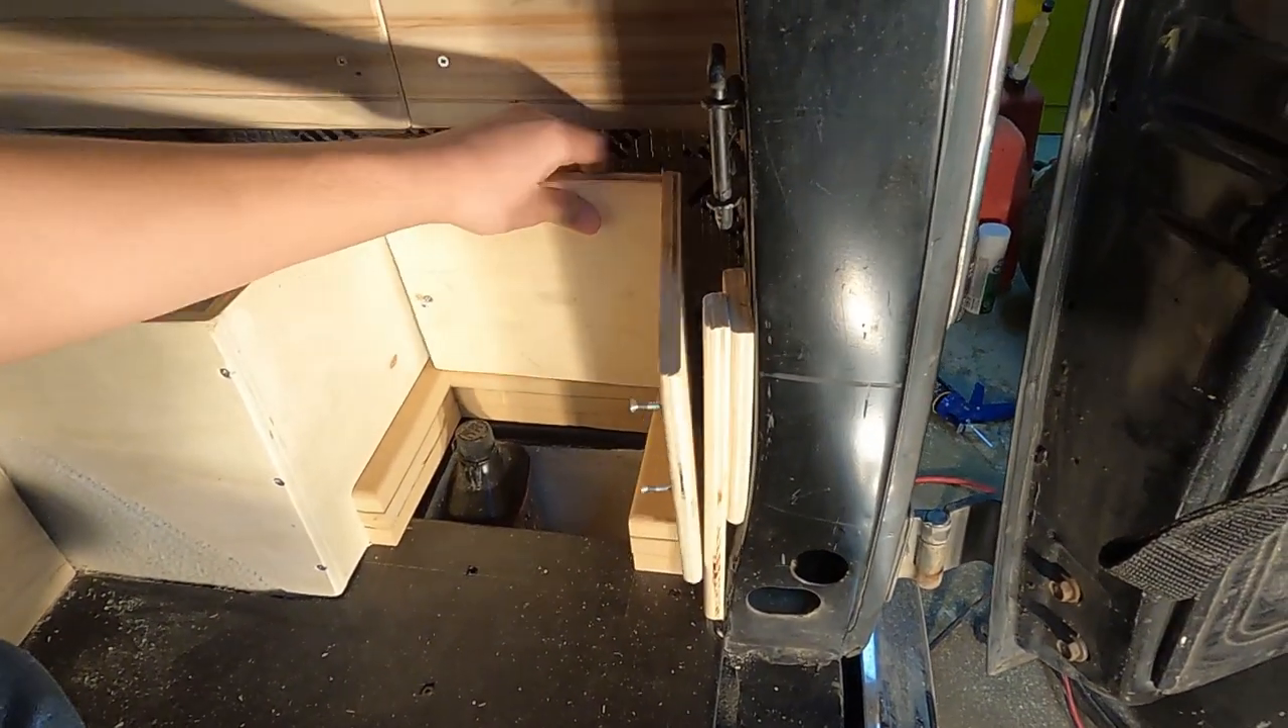So we've built a removable wall here.